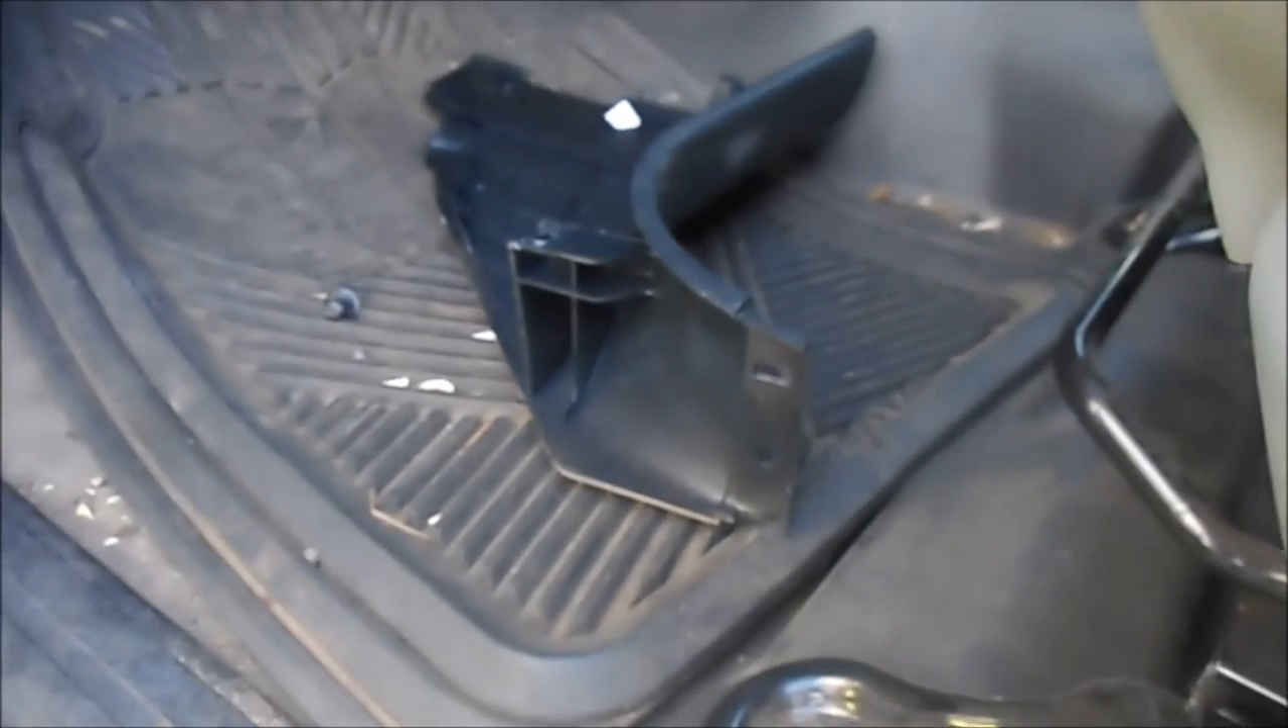And we just what we did was we just took out the one of the plastic covers.